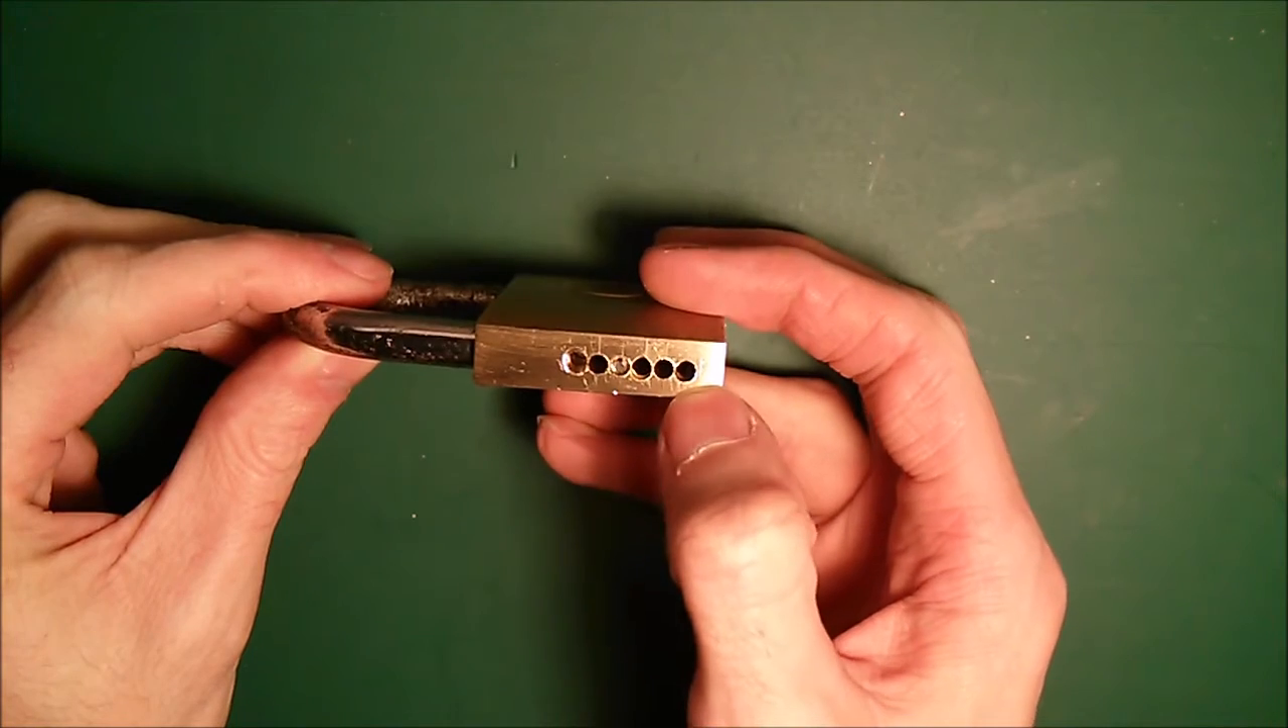Alright, so I've got most of the plugs out of the little pin ports here and I've encountered a couple of problems along the way.